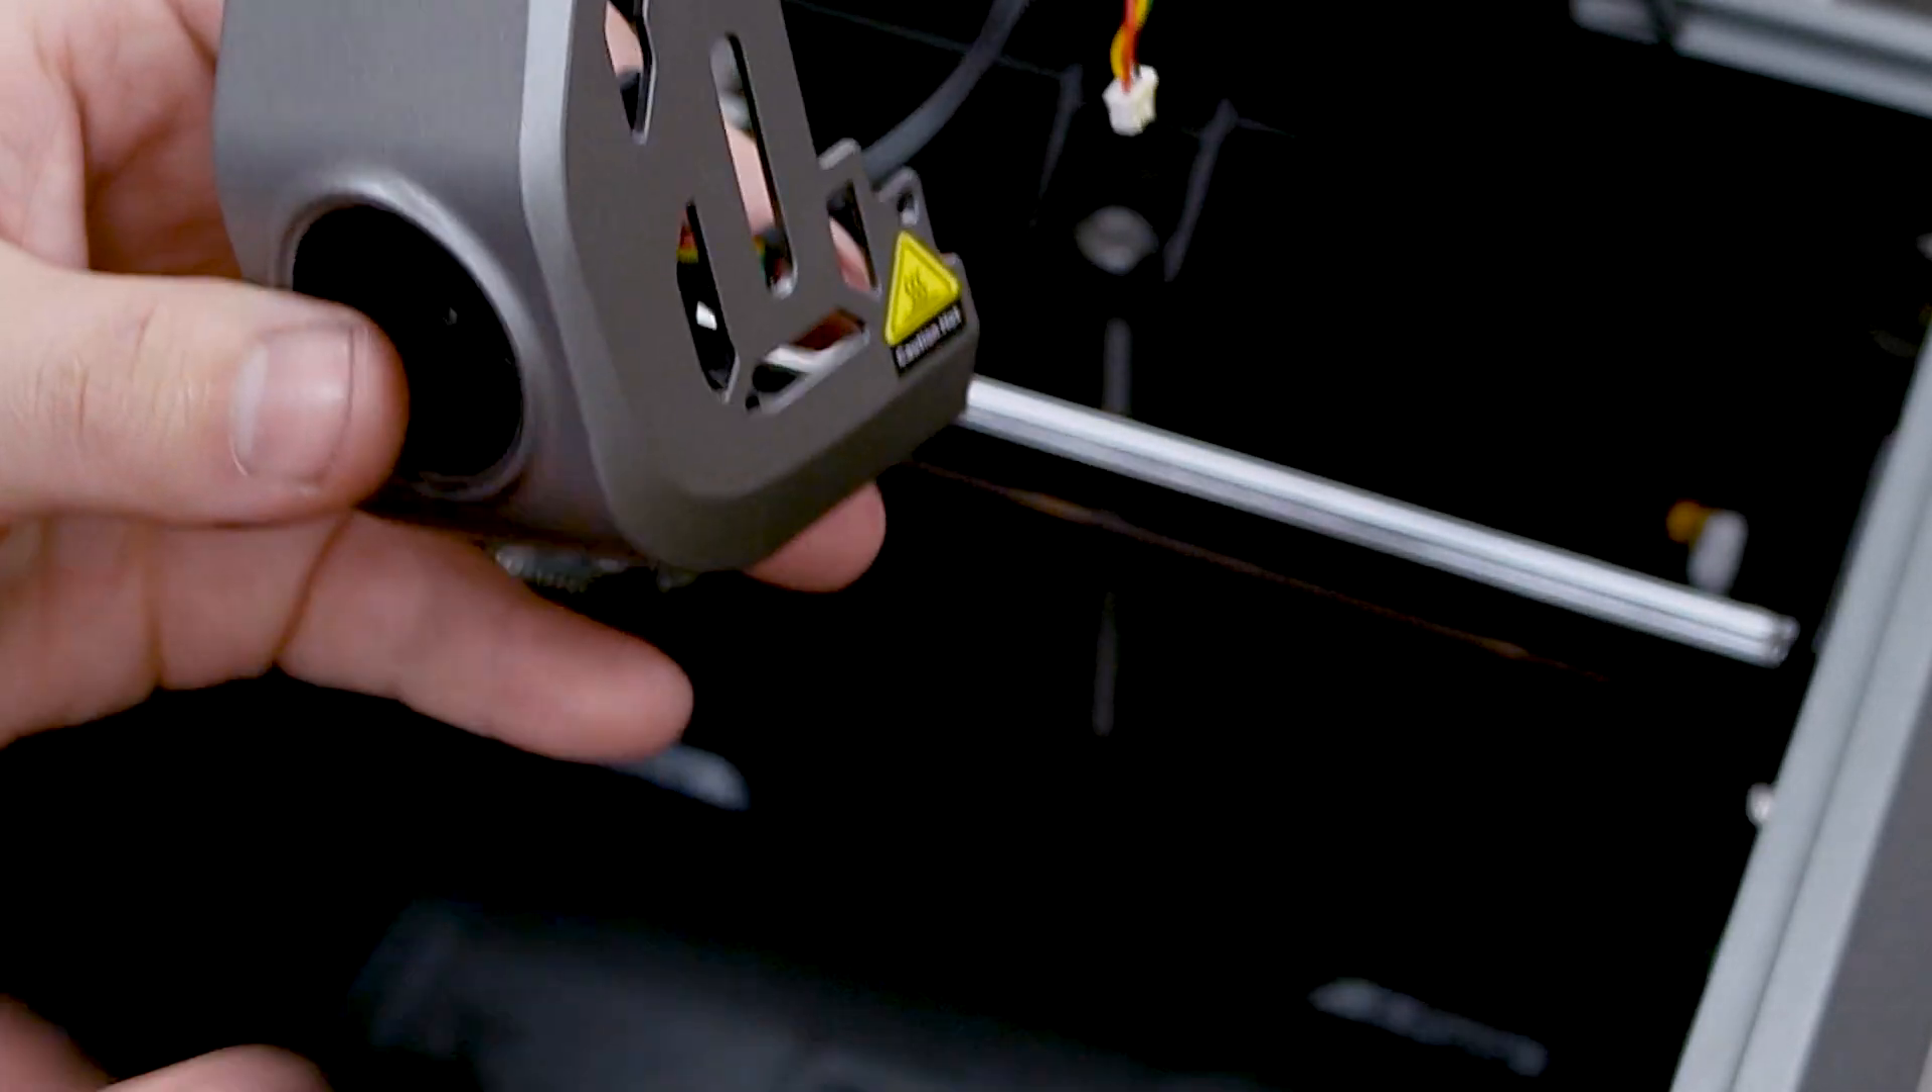And just like that we have removed the front shell.